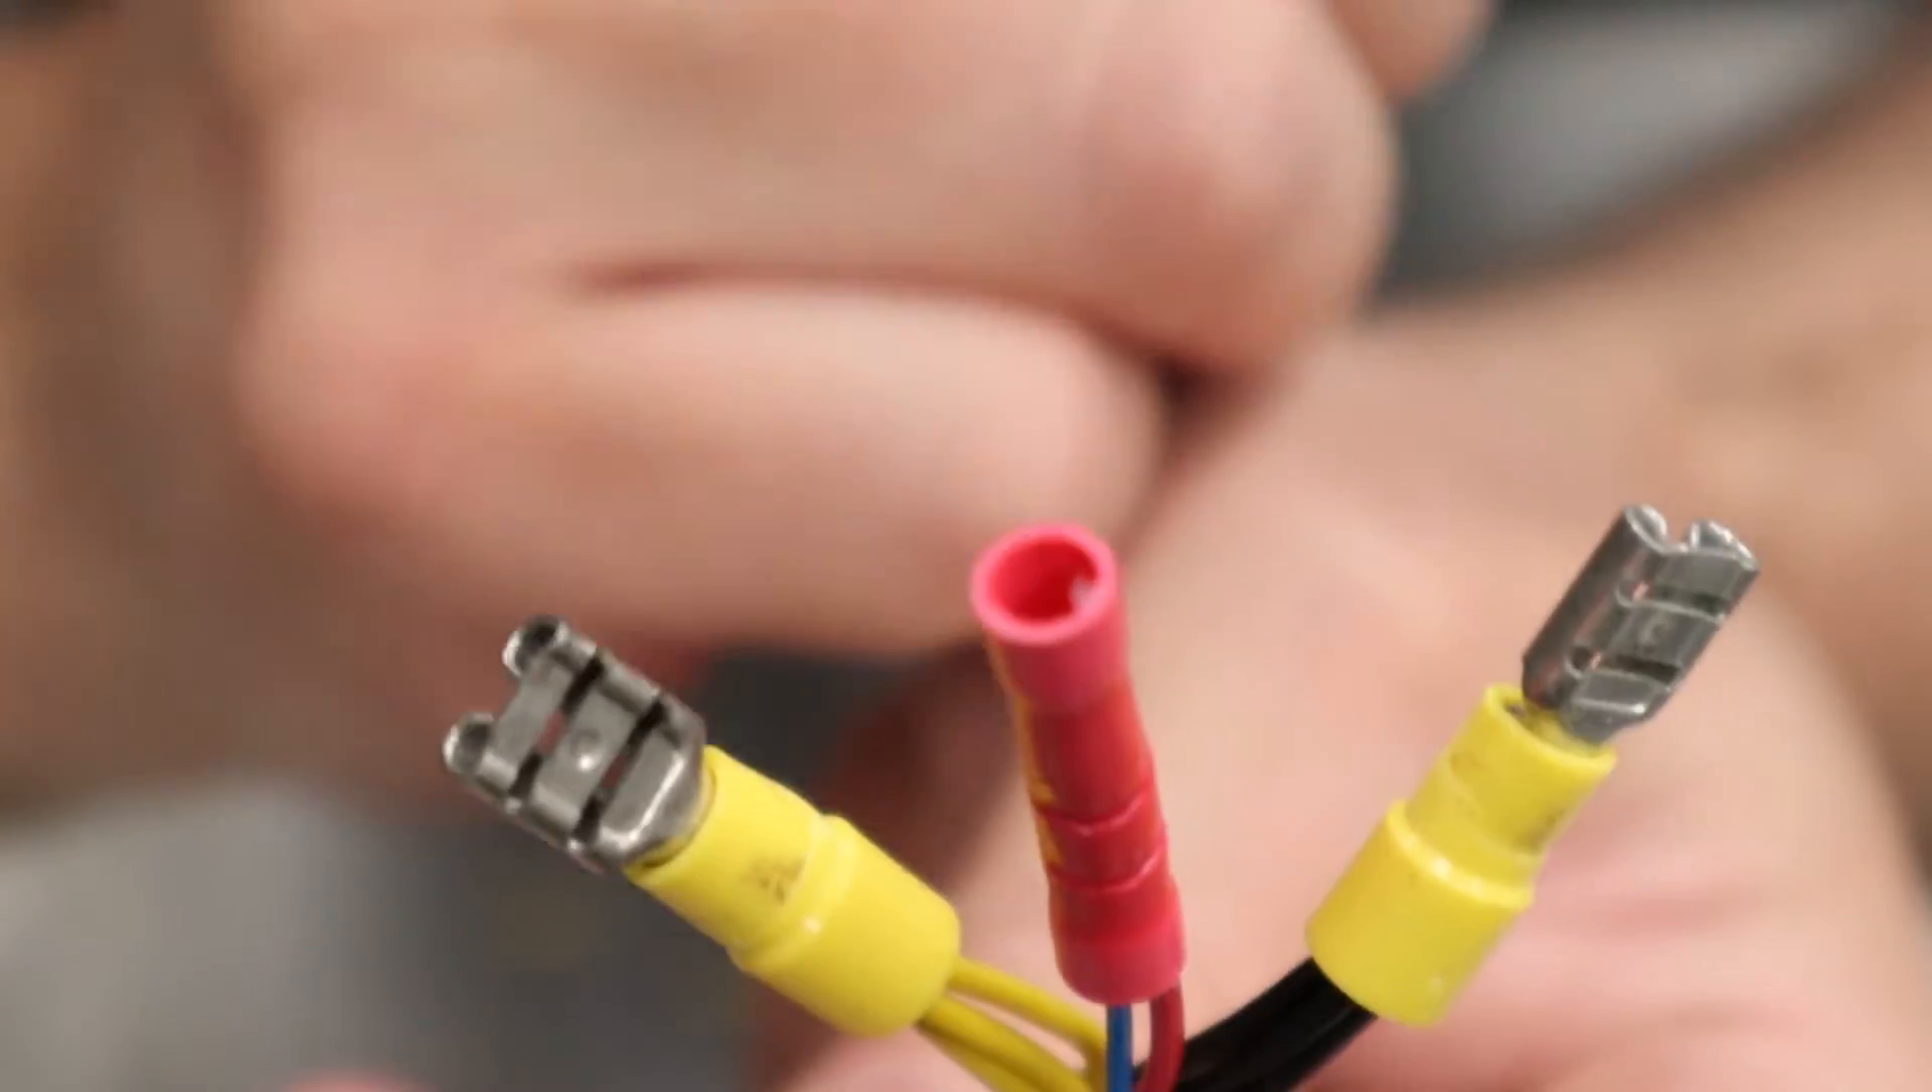I've got my blue and red wires together they're just crimped off together so it's kind of capped.